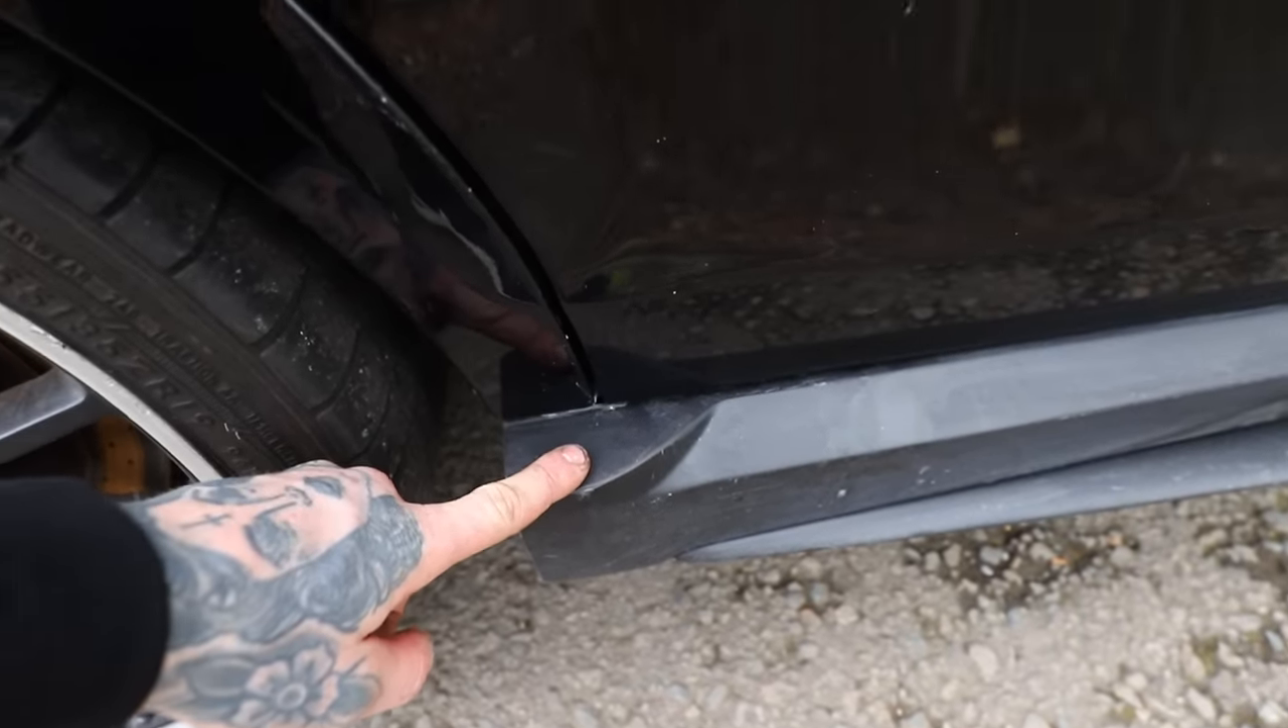But now we have the side skirts on. They fit up quite nicely against the front arch. It fits nicely and then it sits against the door all the way down.